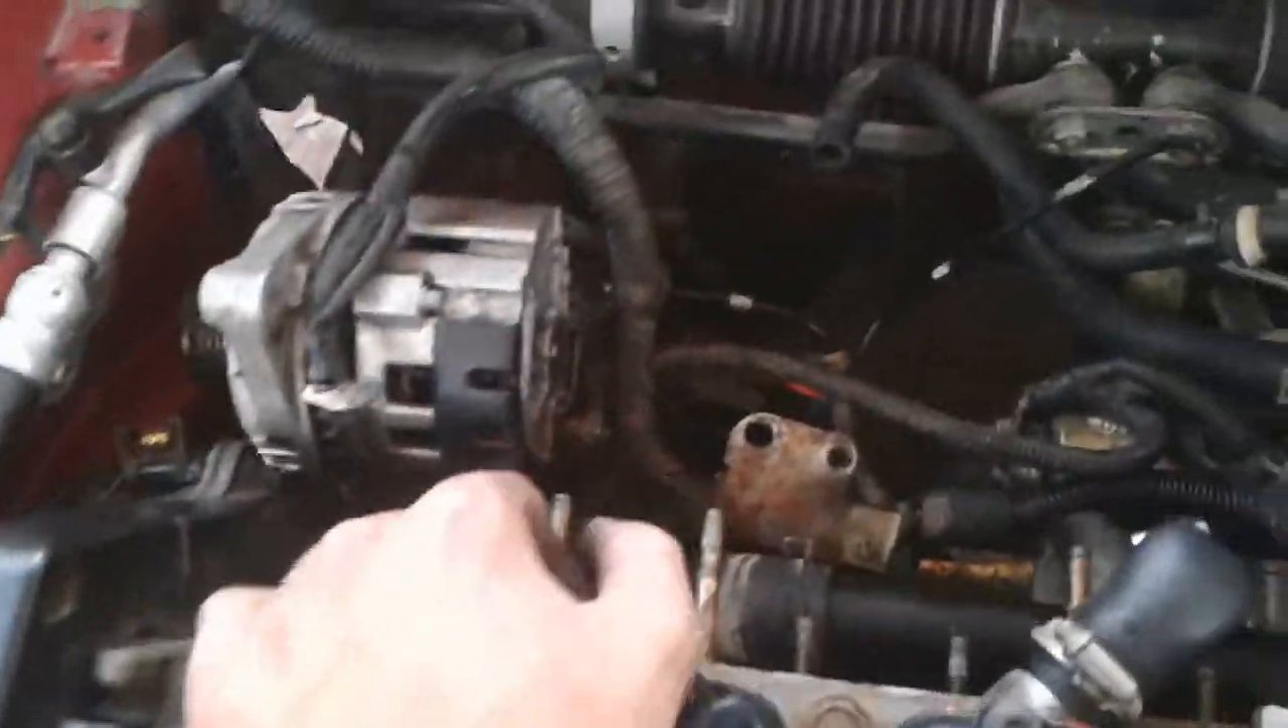I've got almost everything plugged in the alternator is now installed.